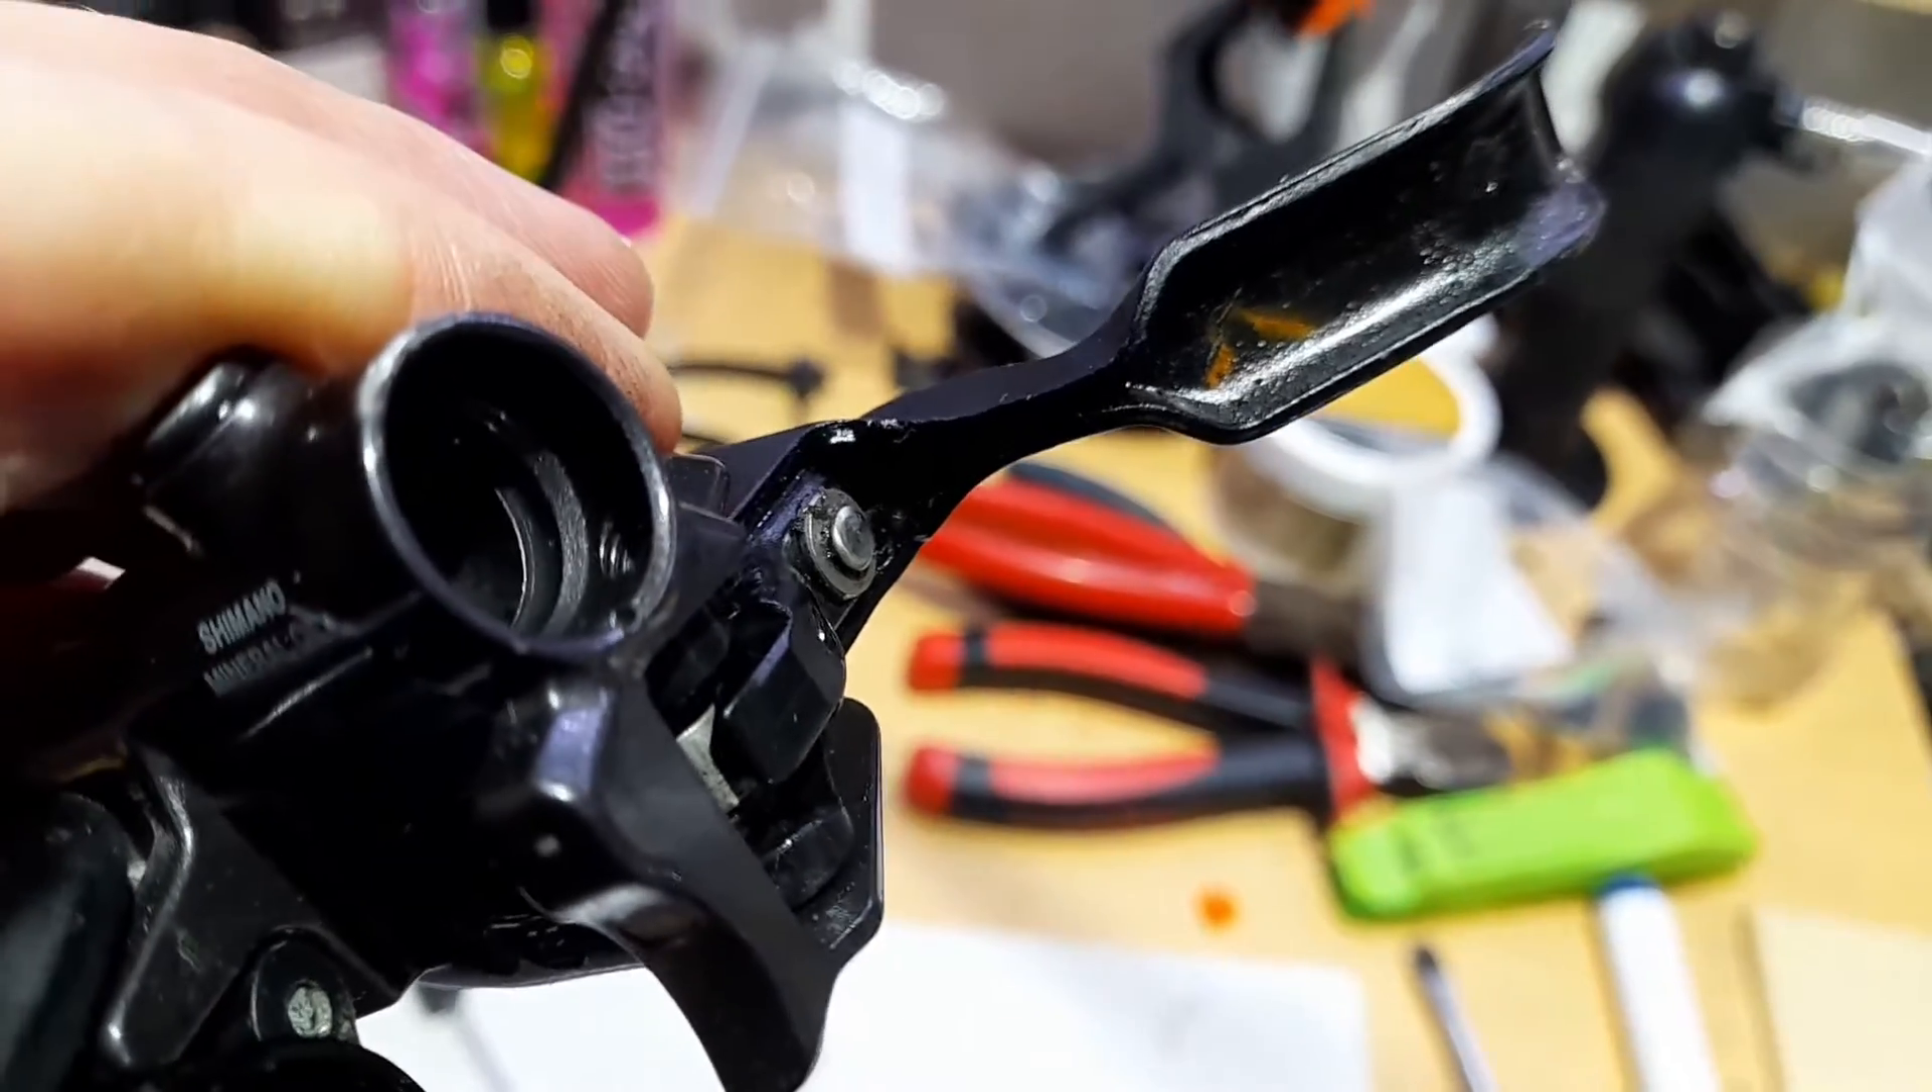But that's the the end cap gone from the master cylinder and you can actually see if it's not too blurry the thread heading towards the lever there from the grub screw.